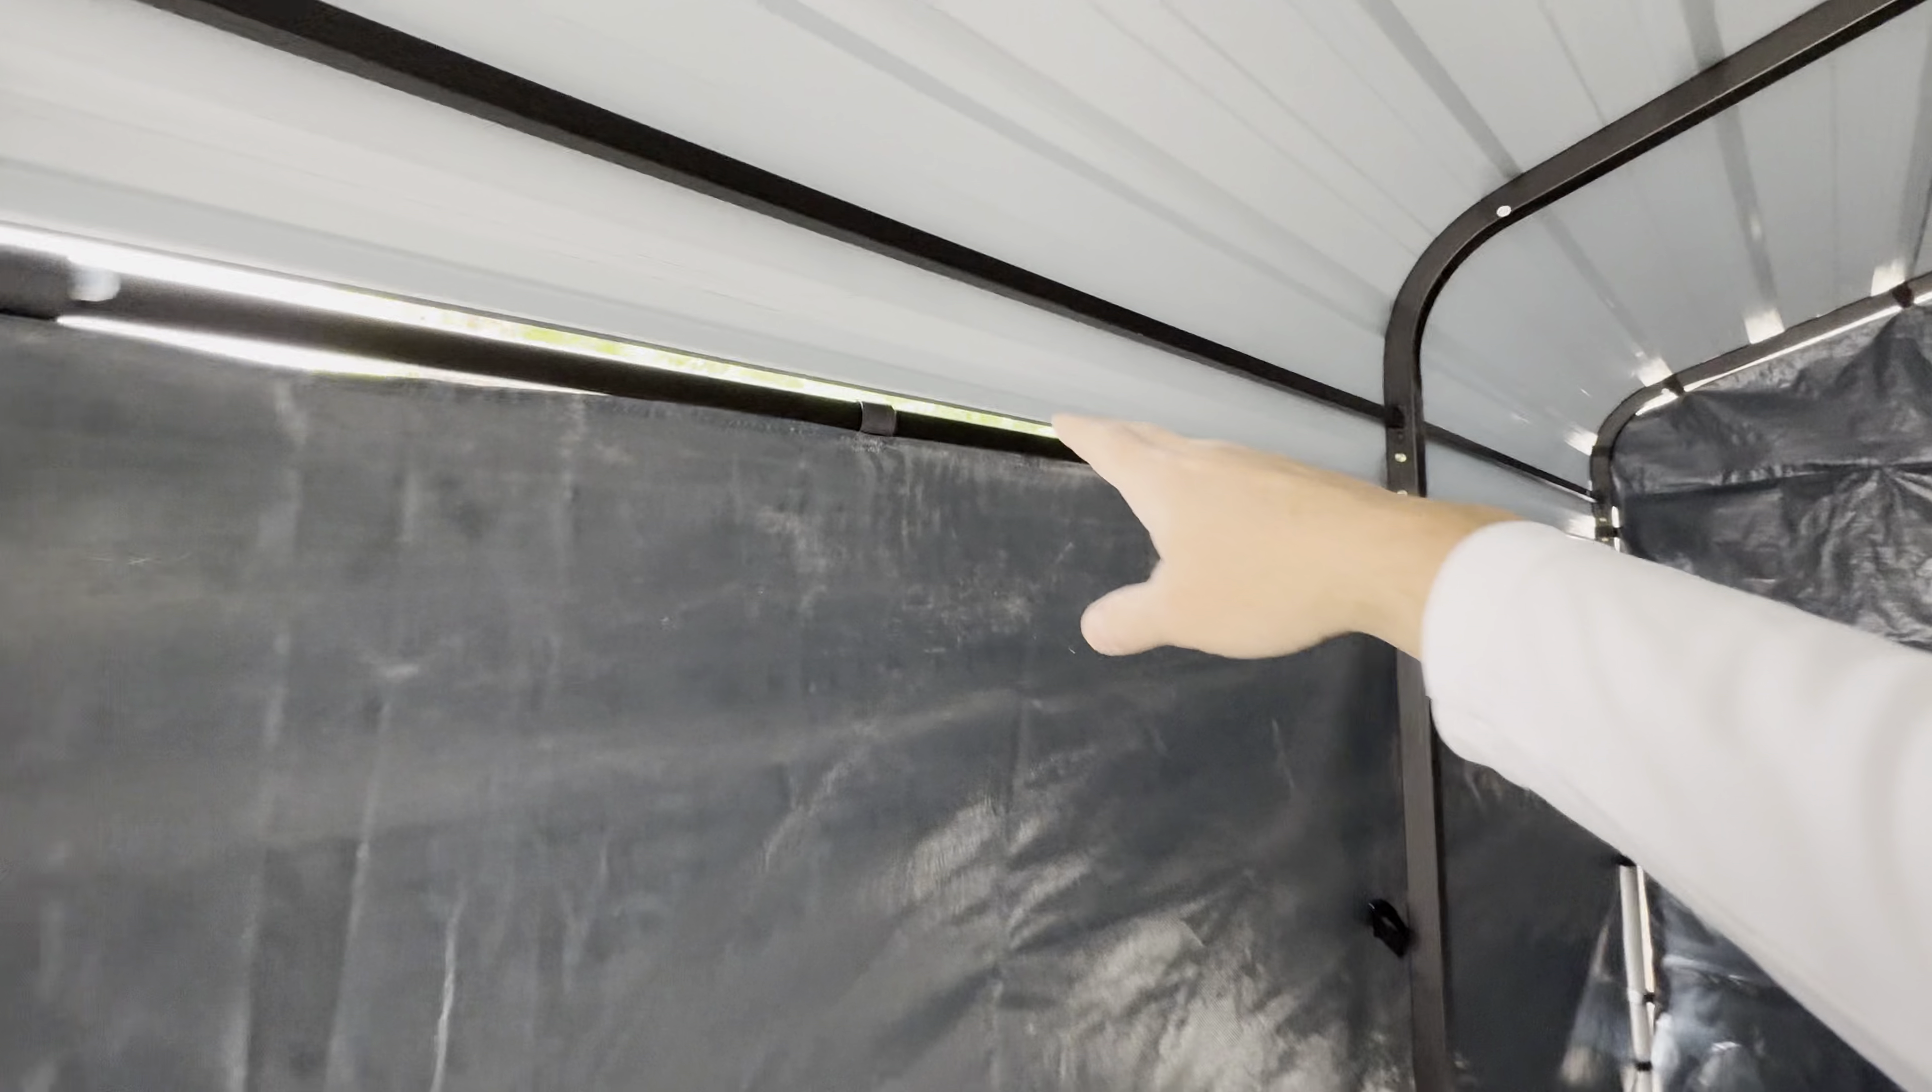You can see there's just a little bit of gap right around the edge of where these panels meet the roof.